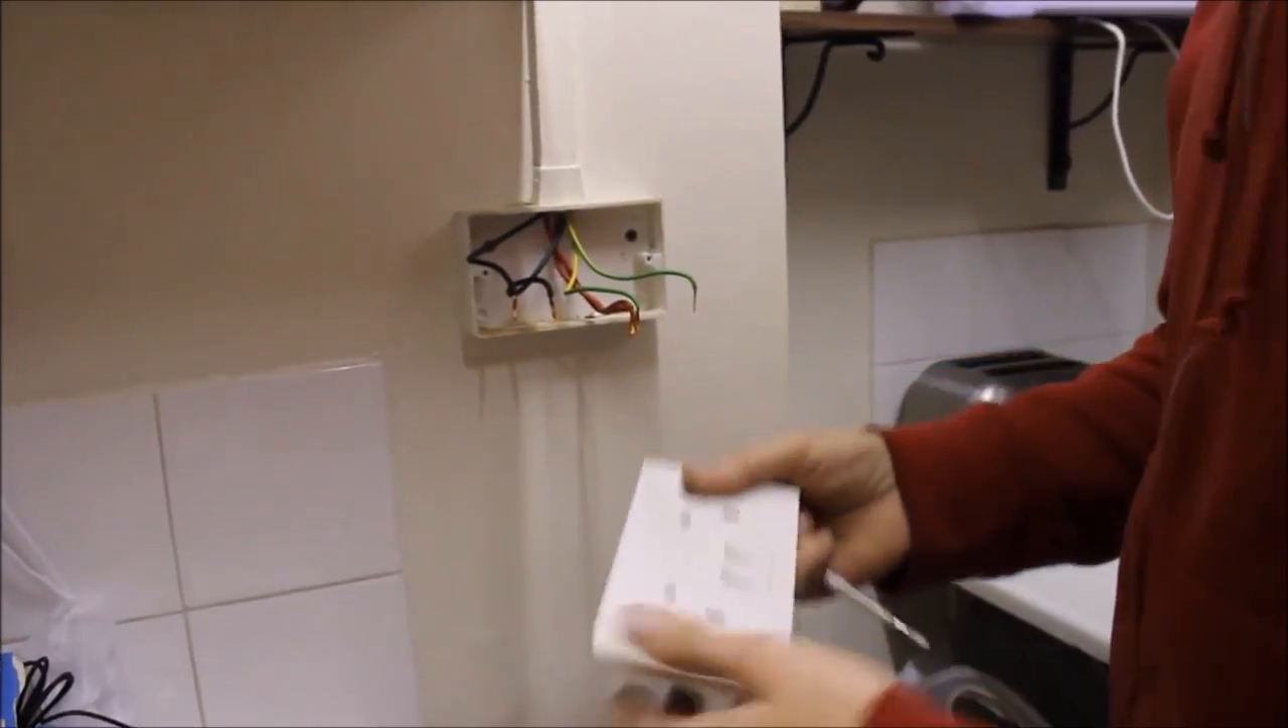Okay so all the cables are out.